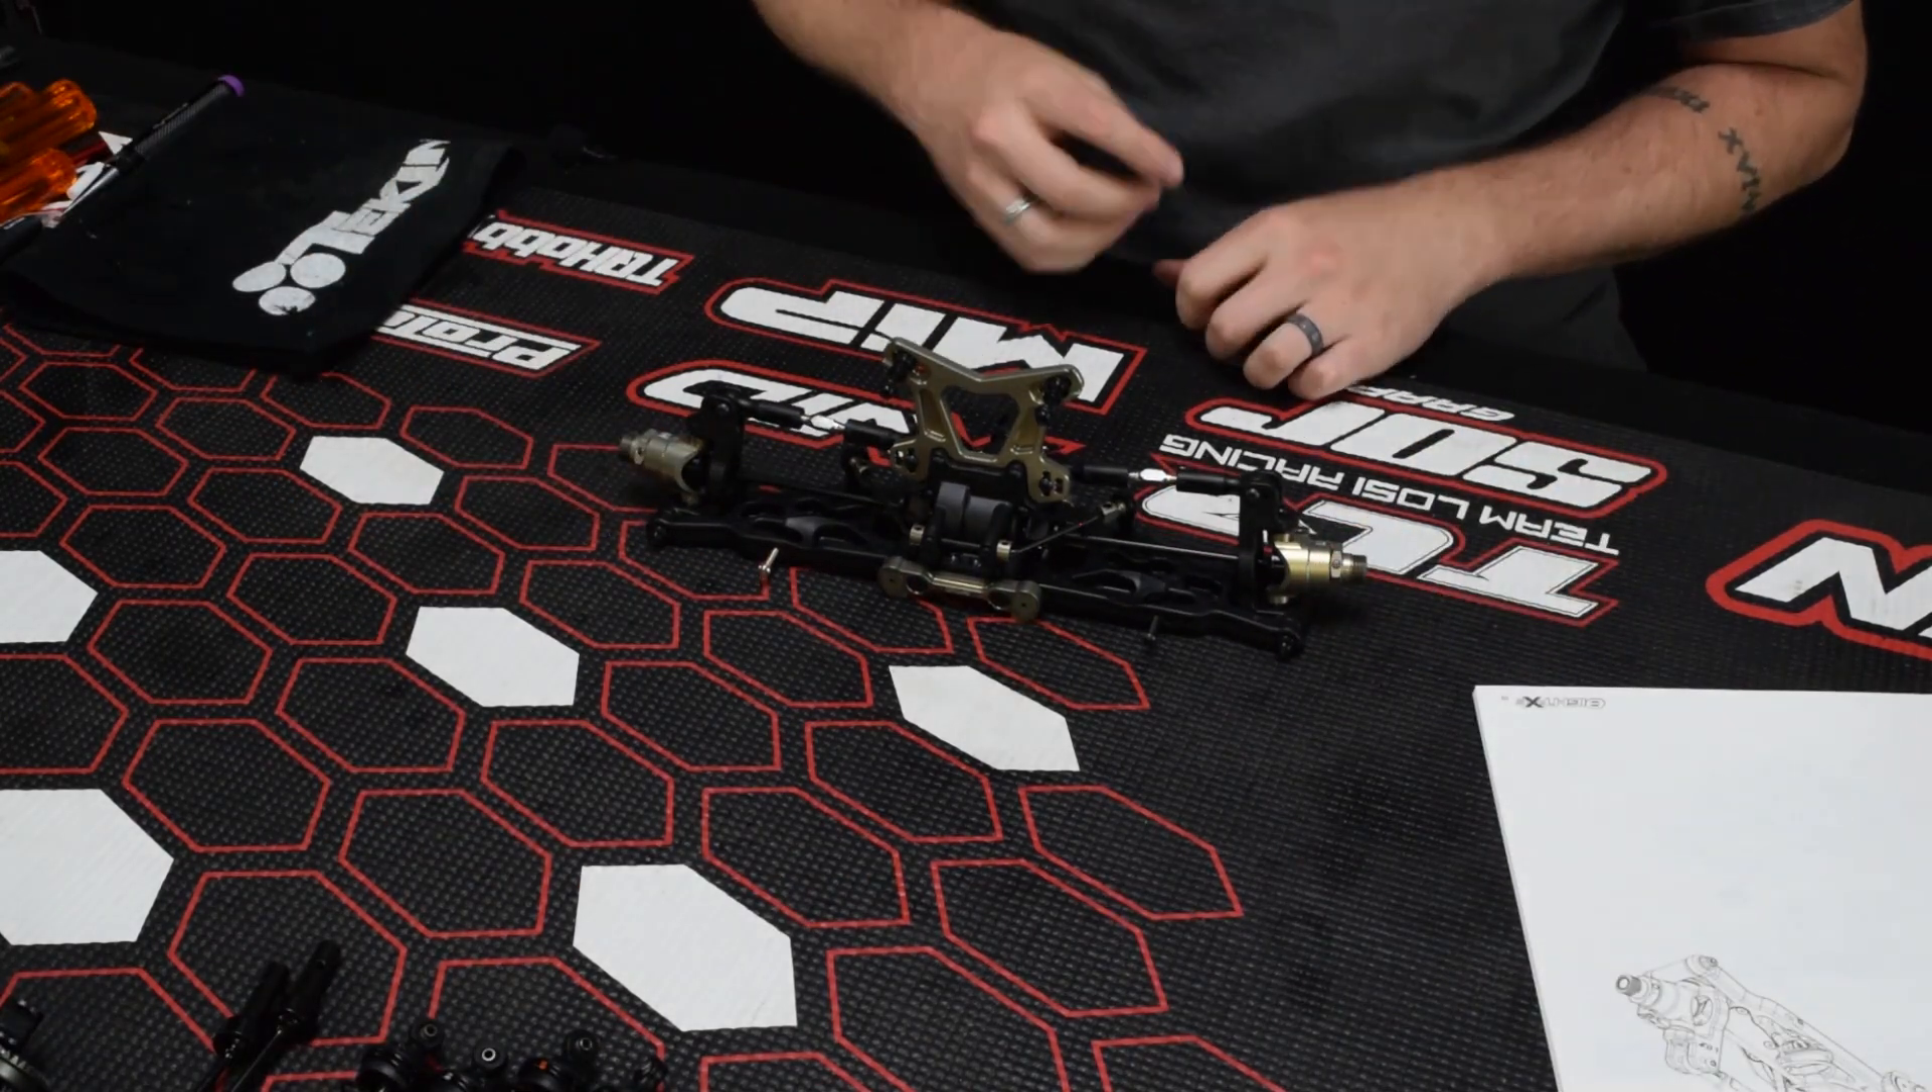So so that's our front clip assembled i put everything on except for the shocks.